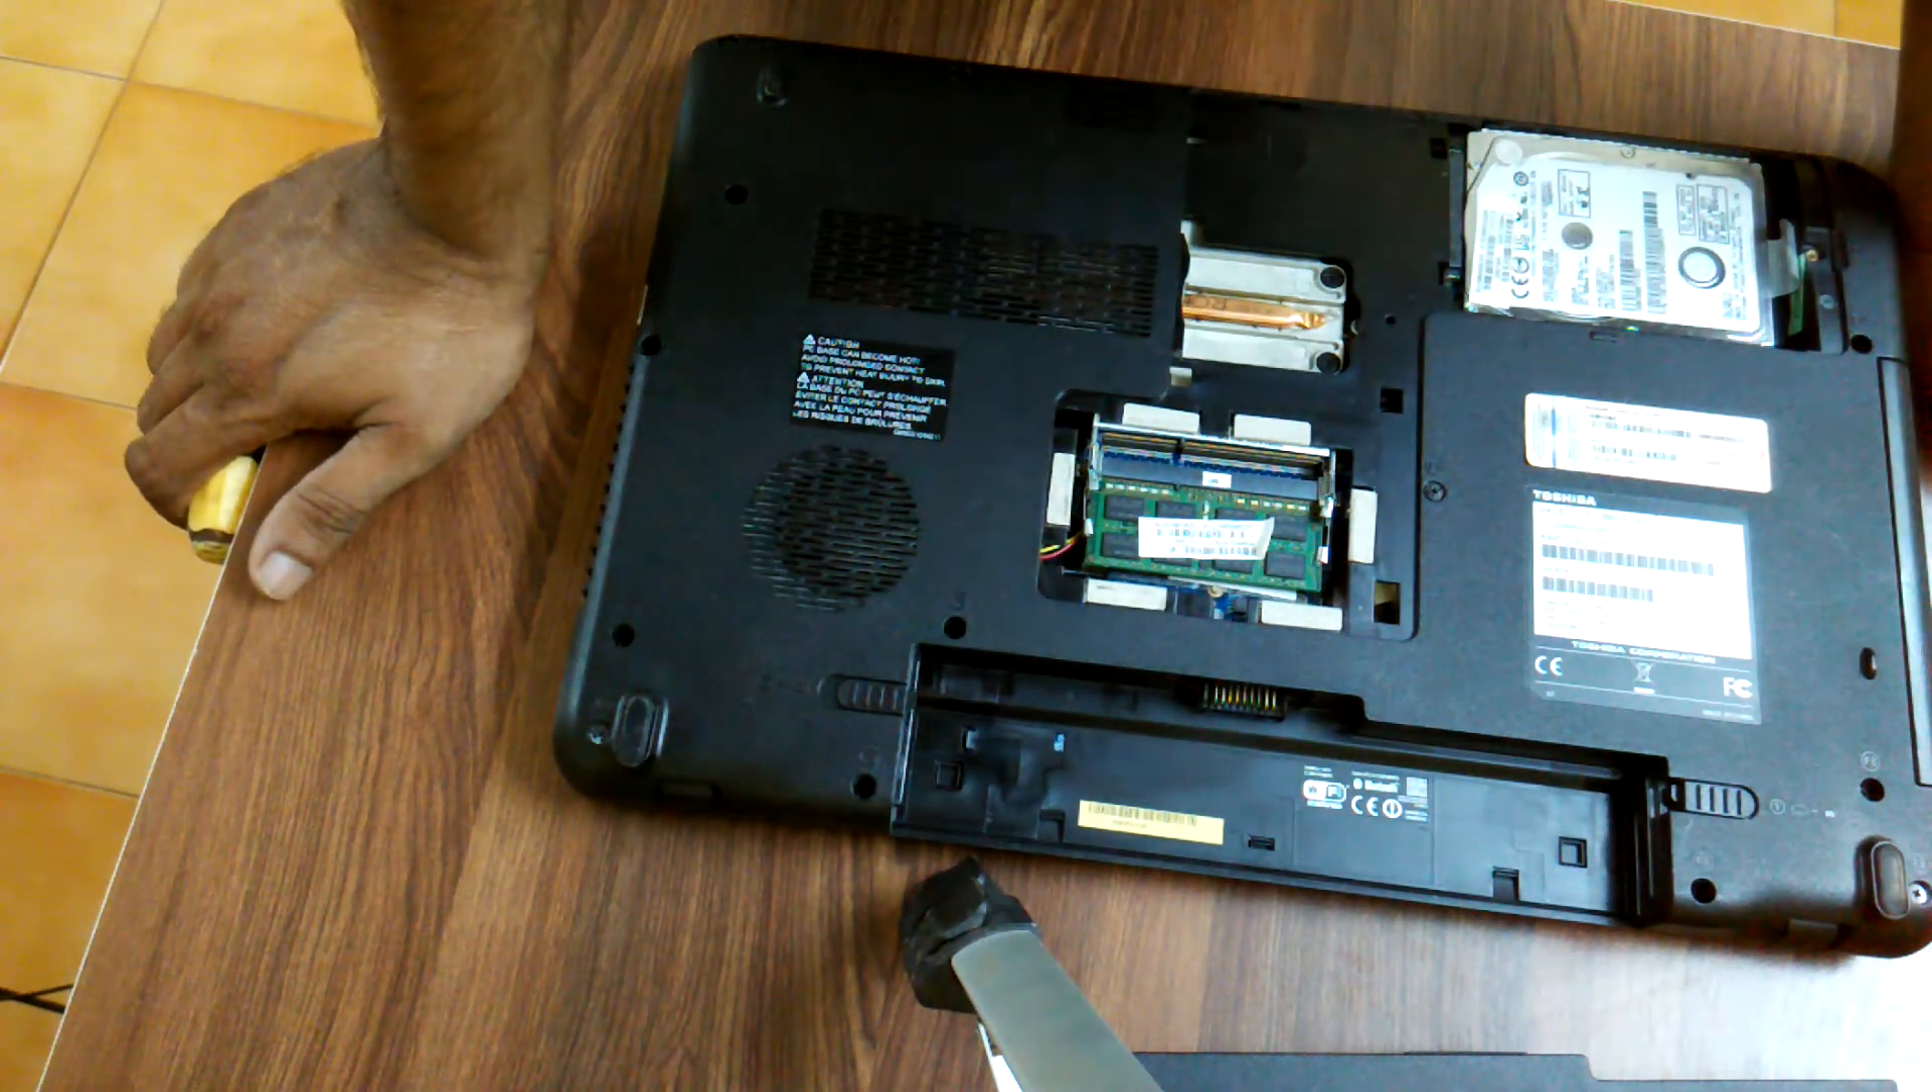We have now refixed the RAM of Toshiba Satellite laptop.